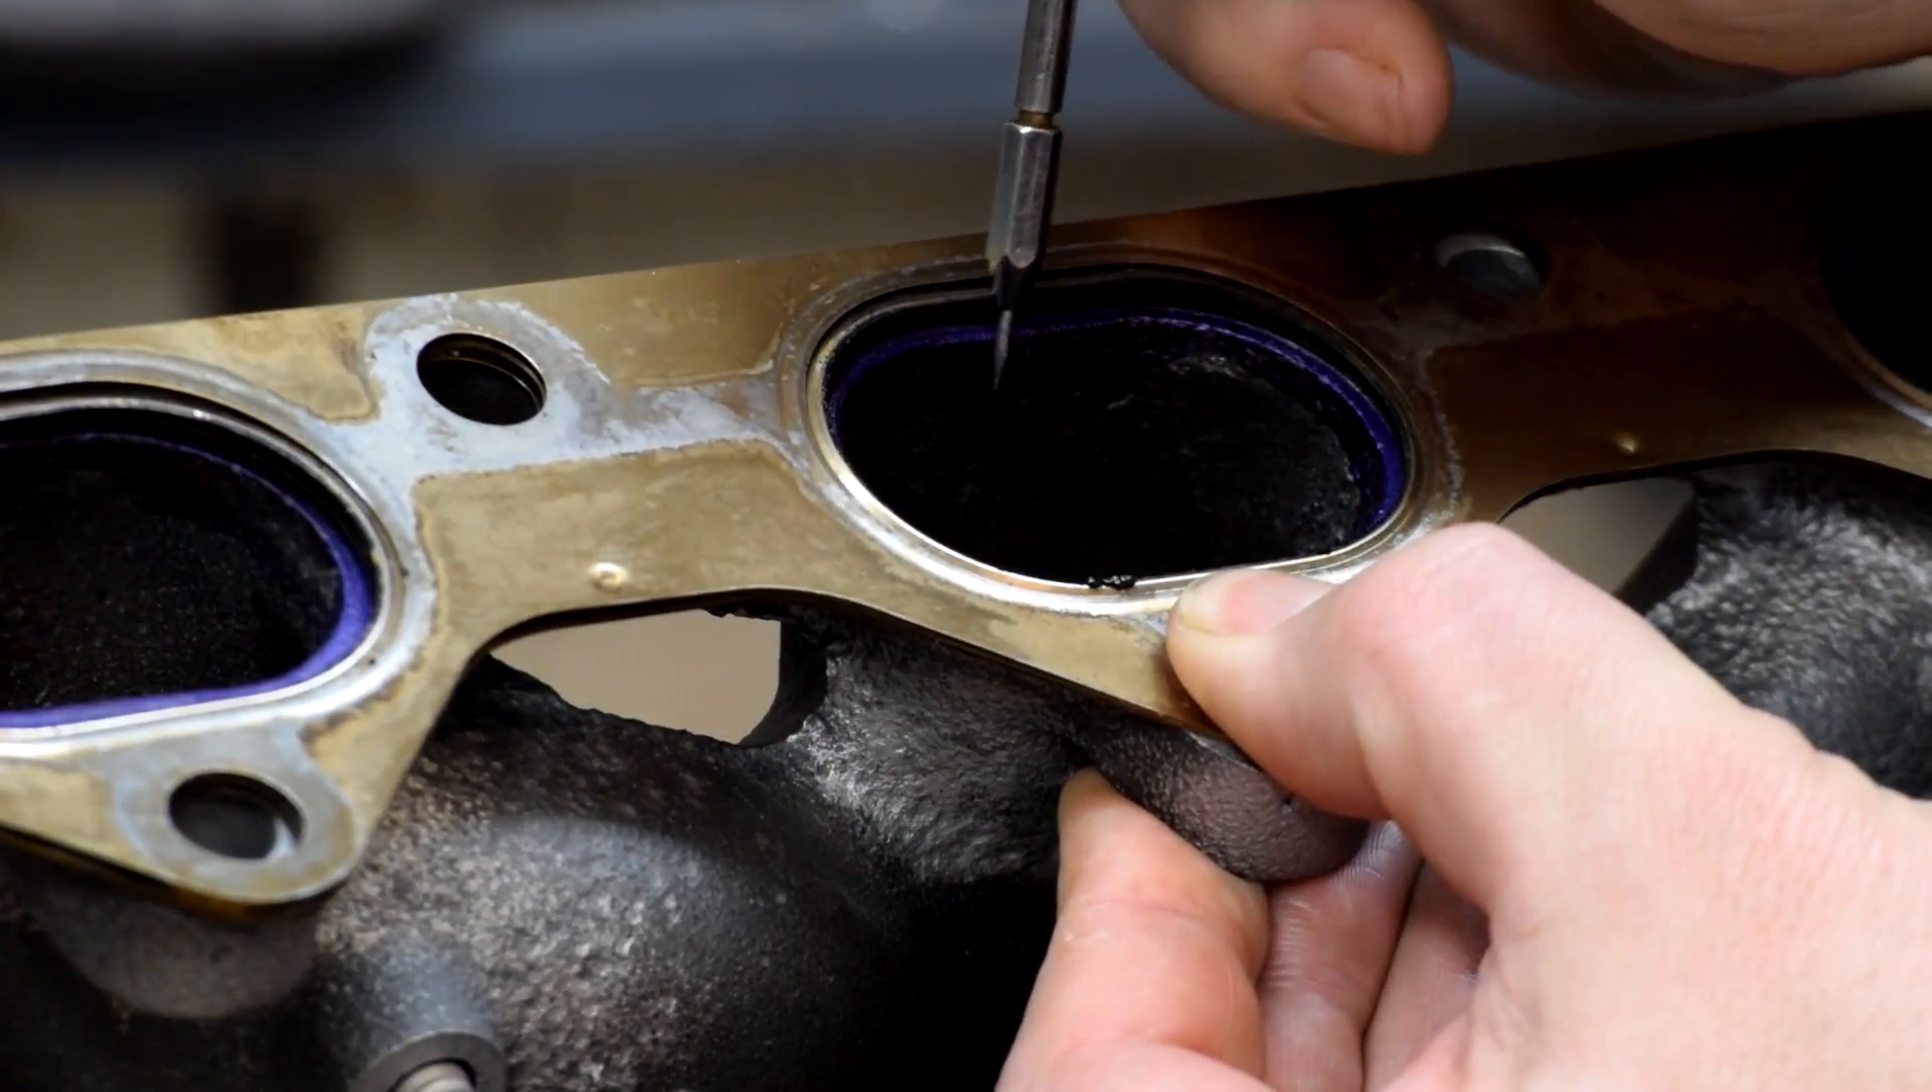You can see we've scribed around the inside of the exhaust gasket right in here to show the profile that the gasket takes relative to the port. And you can see there's a little bit of a stepping here. I mean, there's room to cut back on a little bit of the material here and match this profile exactly to the exhaust gasket.